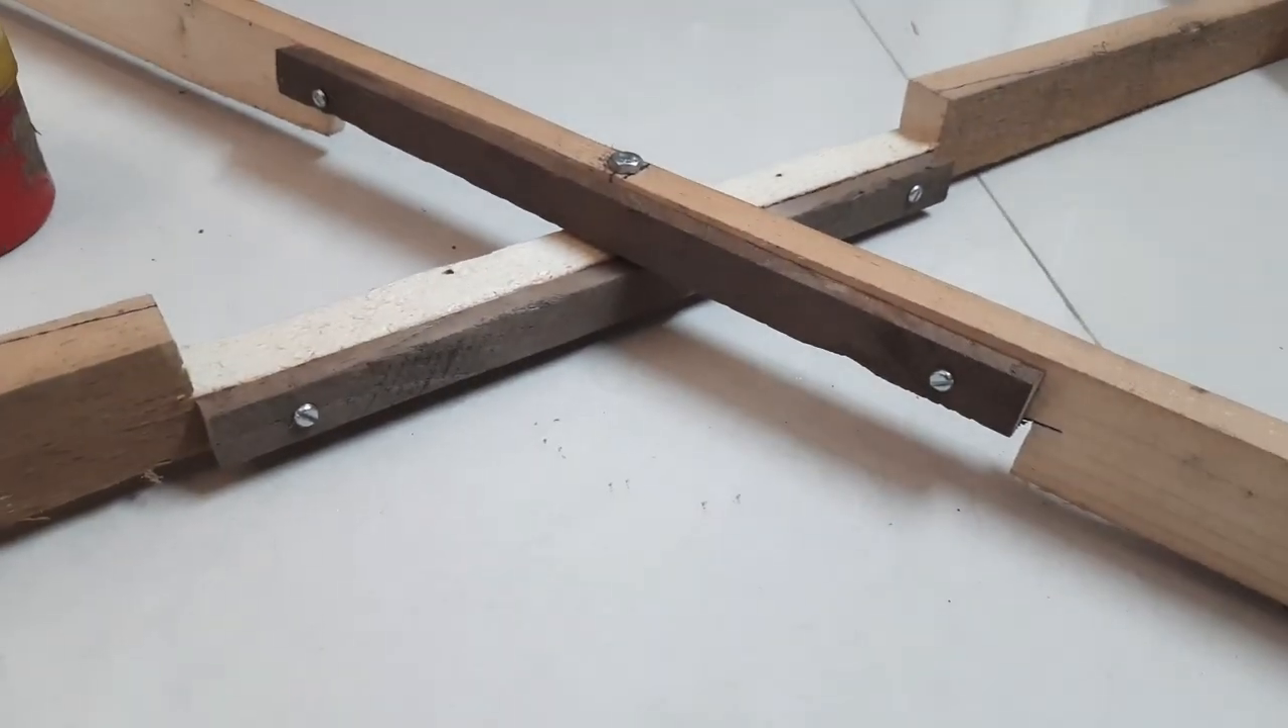दोनों ब्लैक कलर की जो पटिया है वो हमने स्क्रू के मदद से फिट कर दिये चार स्क्रू के मदद से।